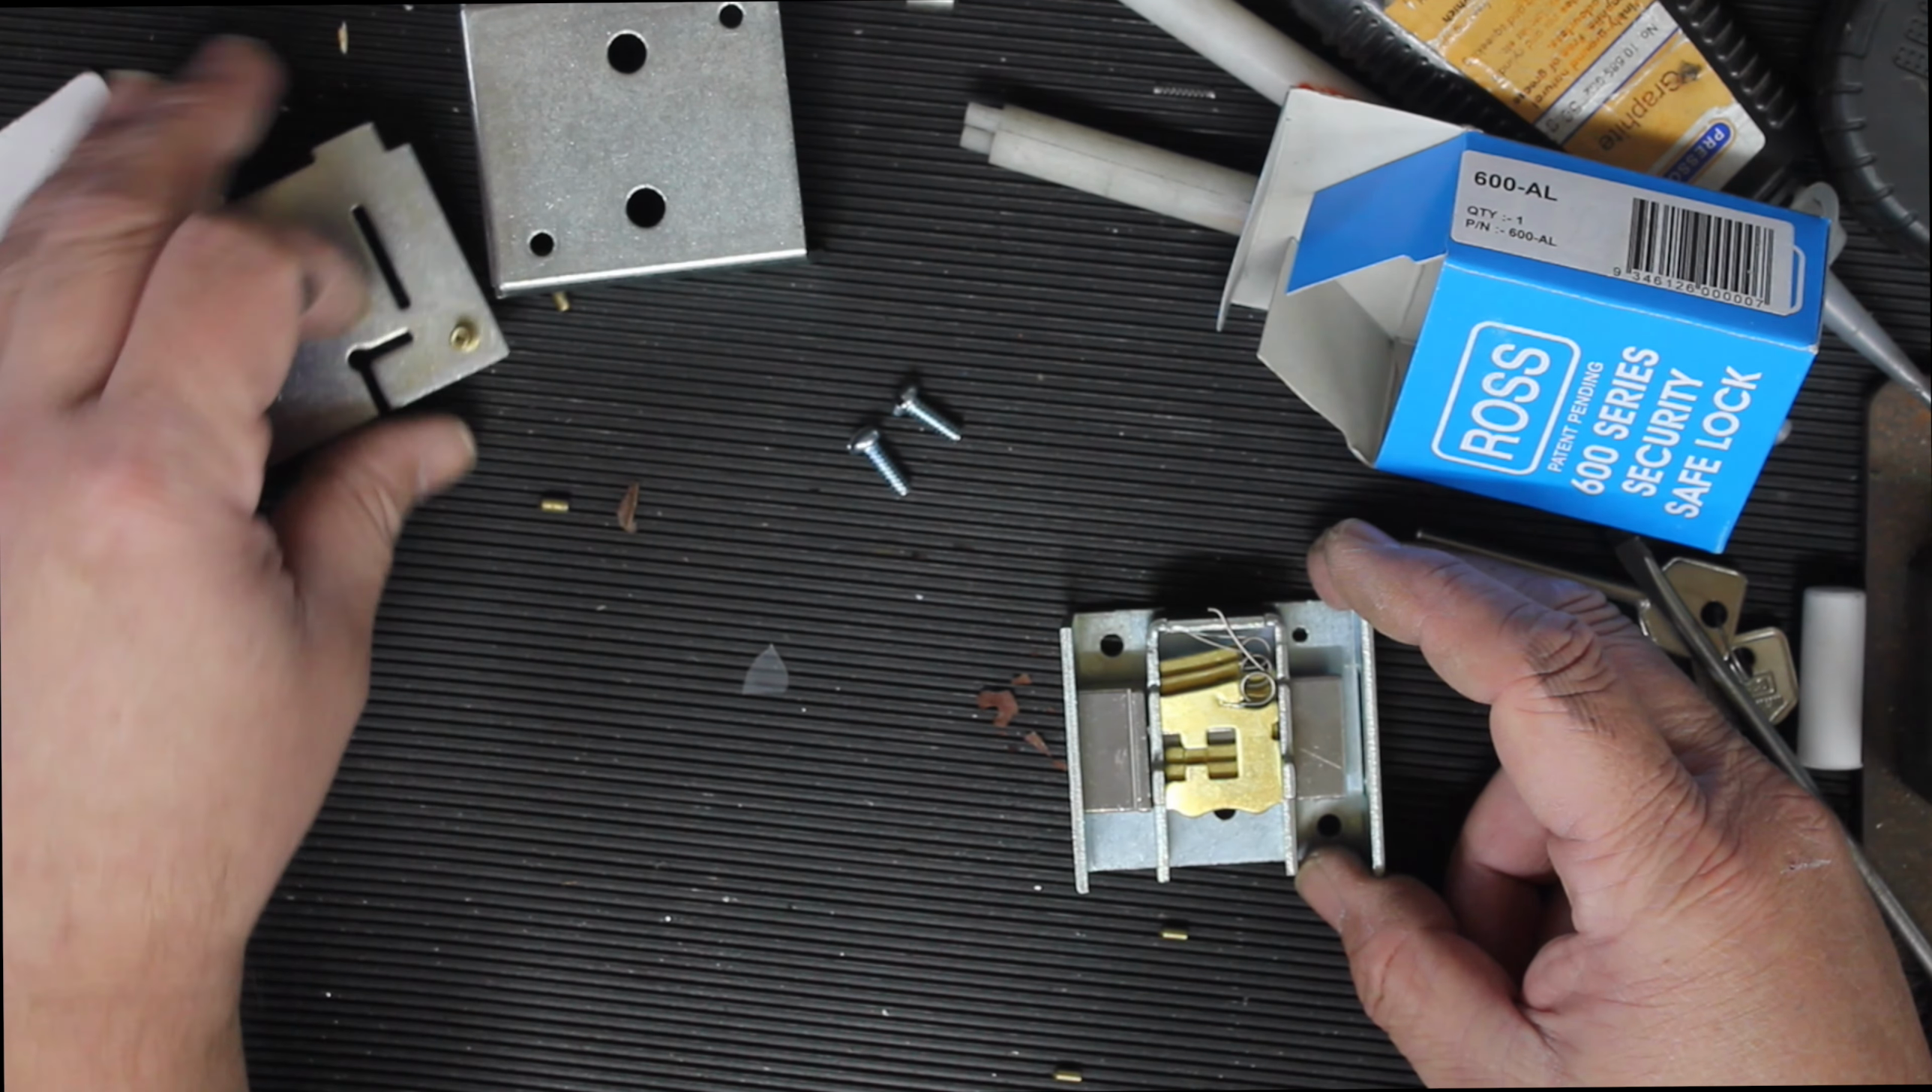There's that plate off. There's our lever.